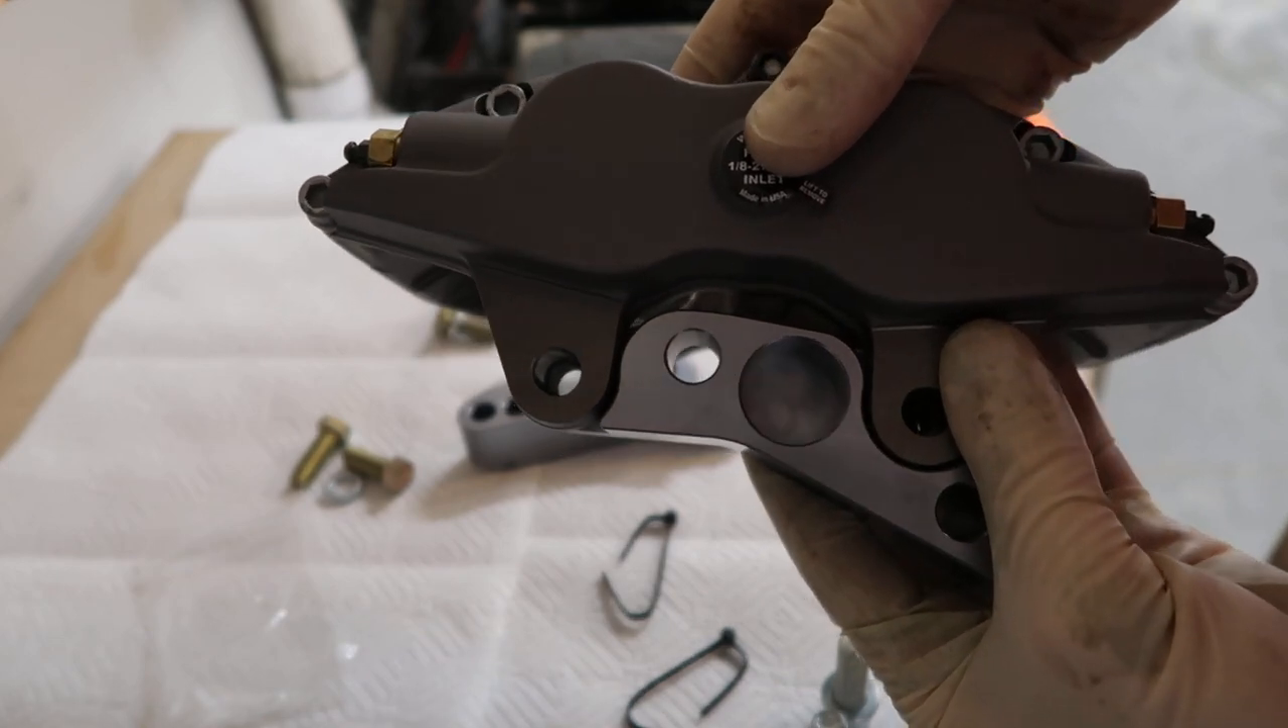Here's the caliper bracket as you can see that fits in there real nice.